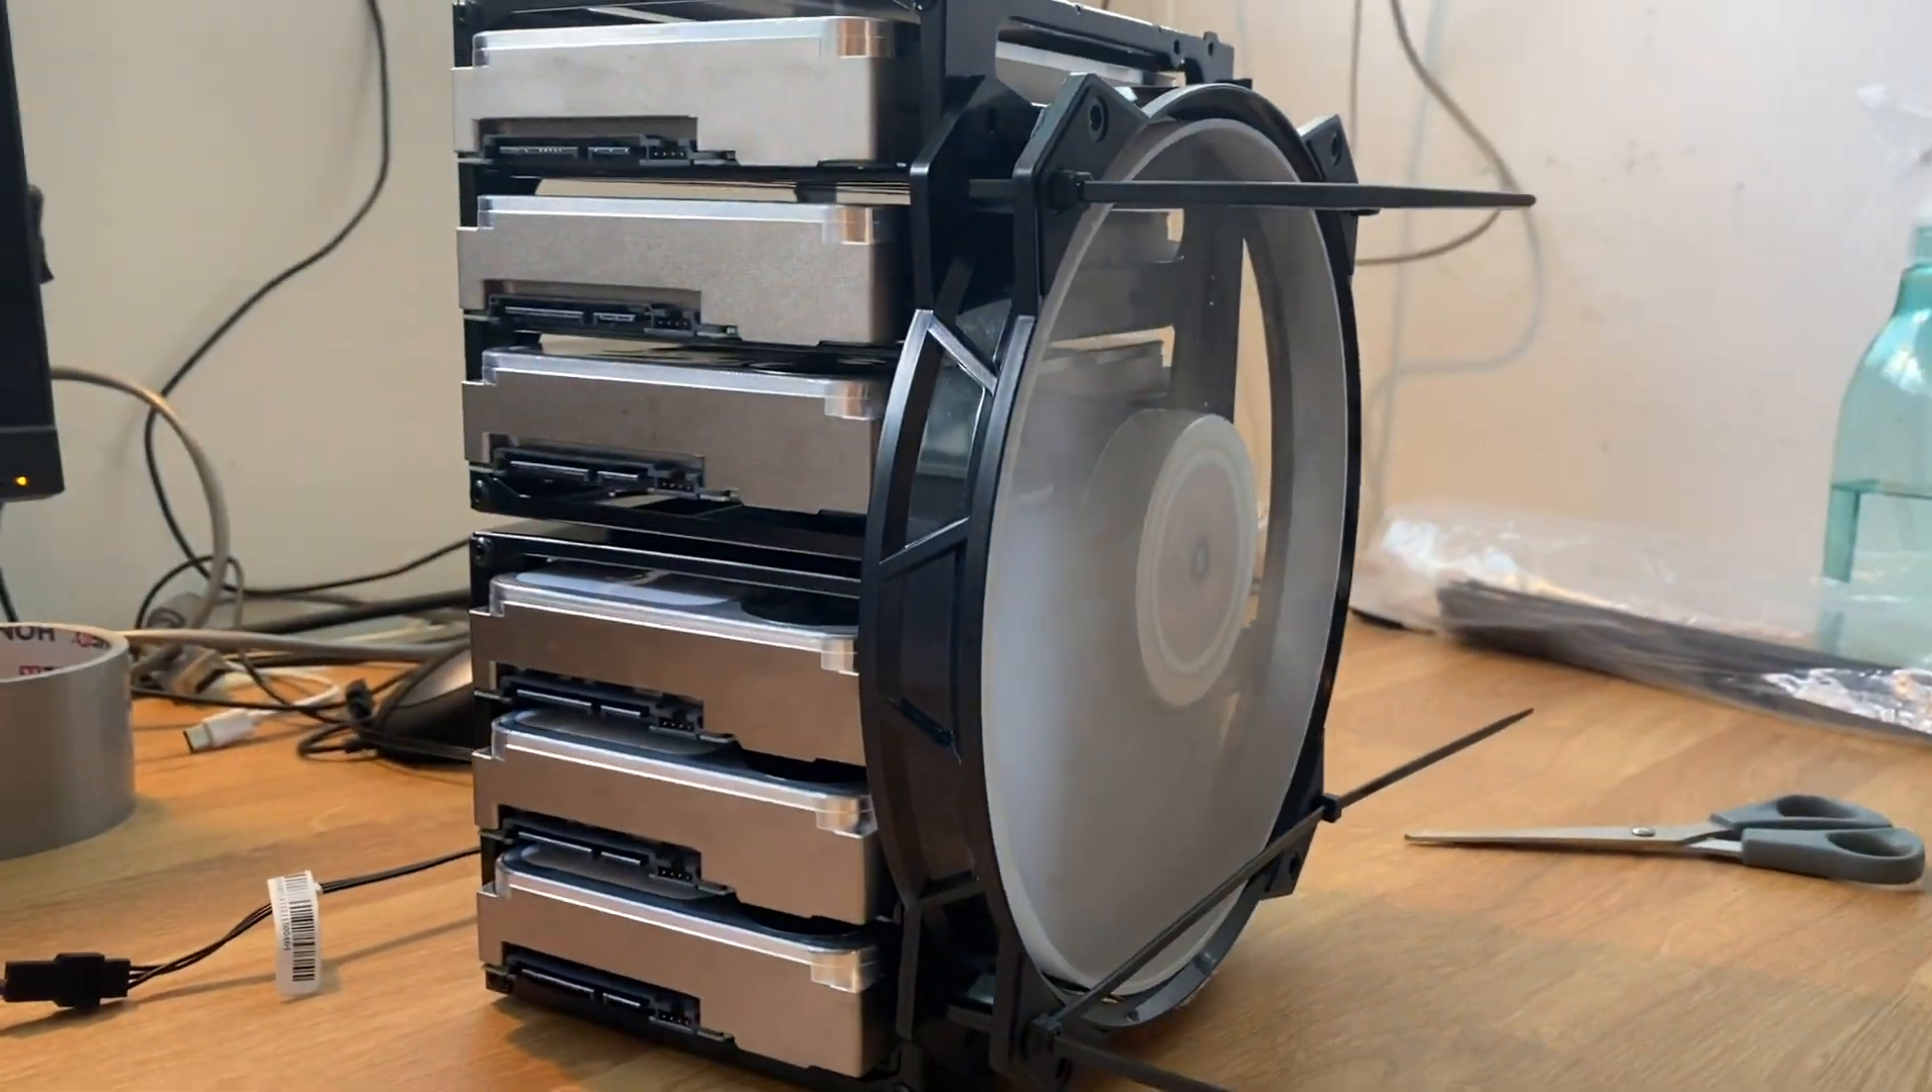Alright so as you can see all the hard drives are in the hard drive cage right here.